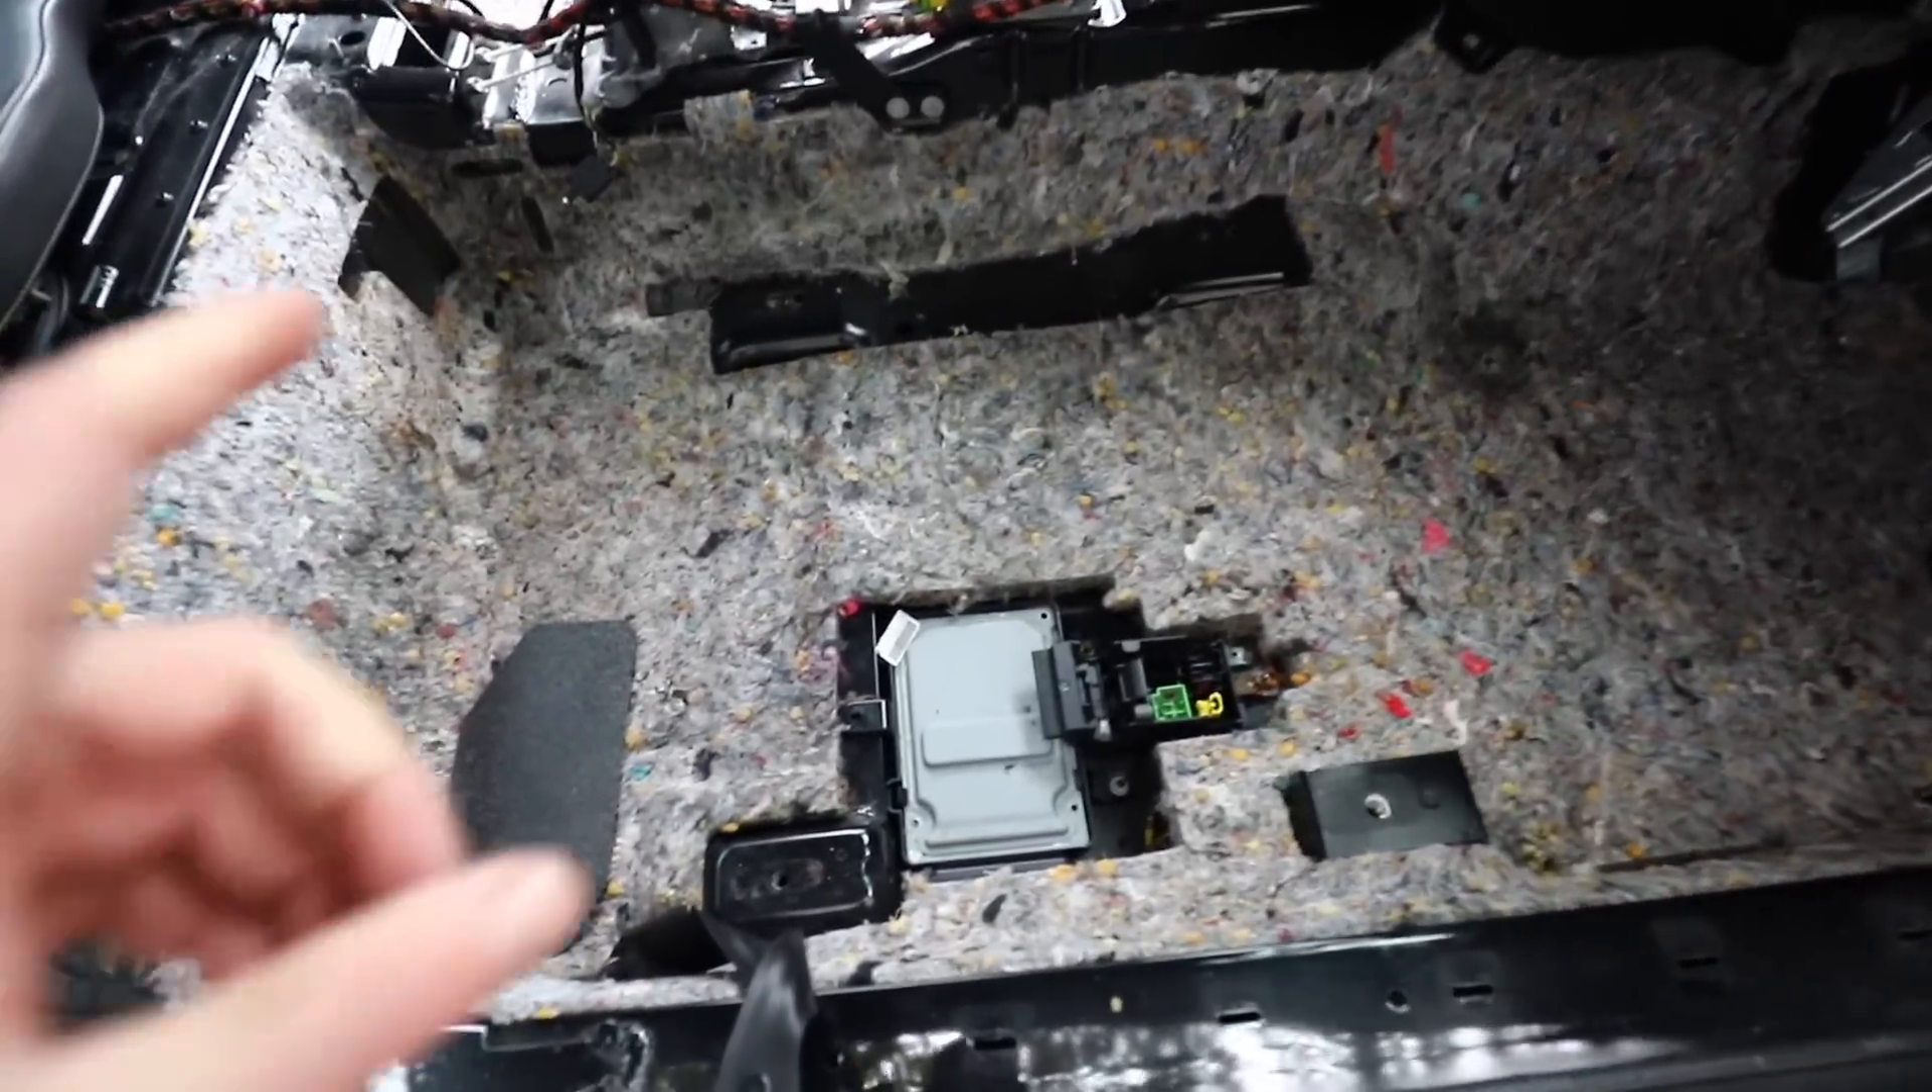There is the second piece of carpet out.